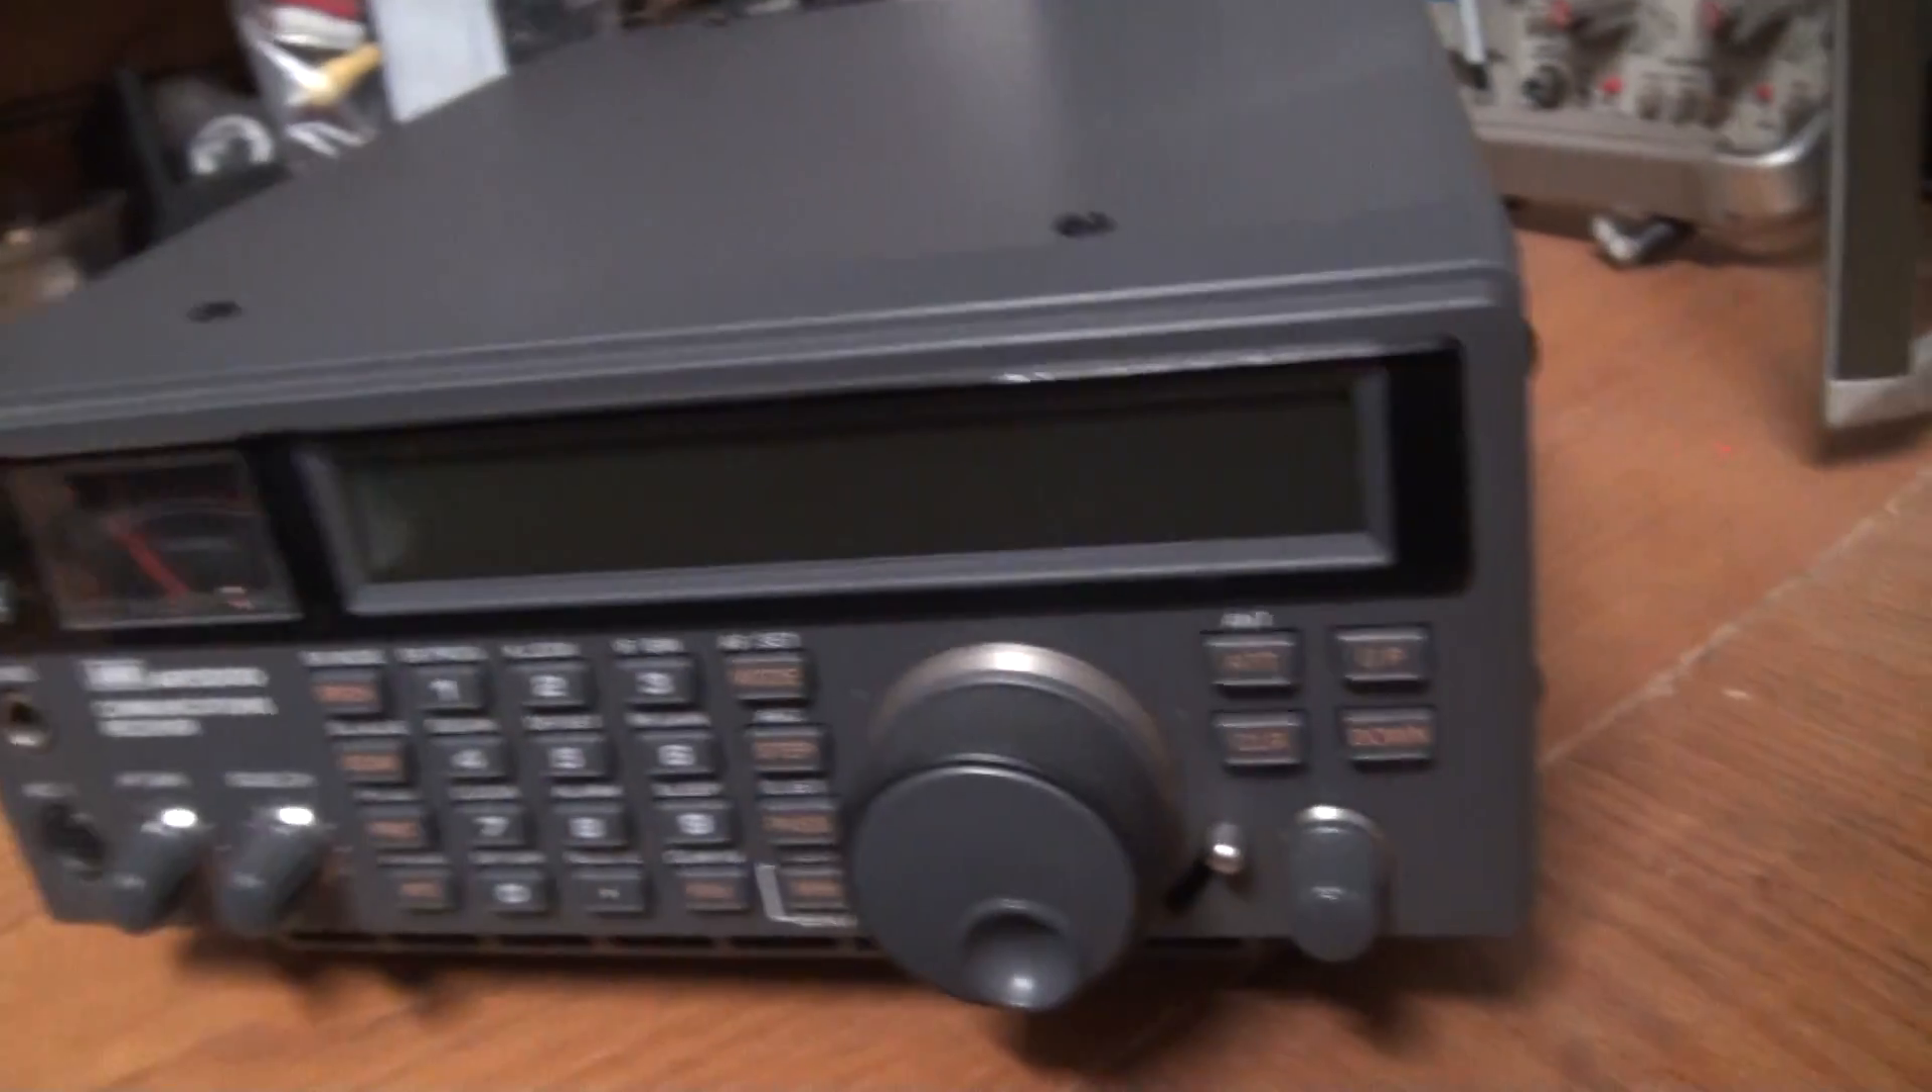Okay radio is all back together again covers on ready to be installed back in it's little spot next to it's uh it's brother.